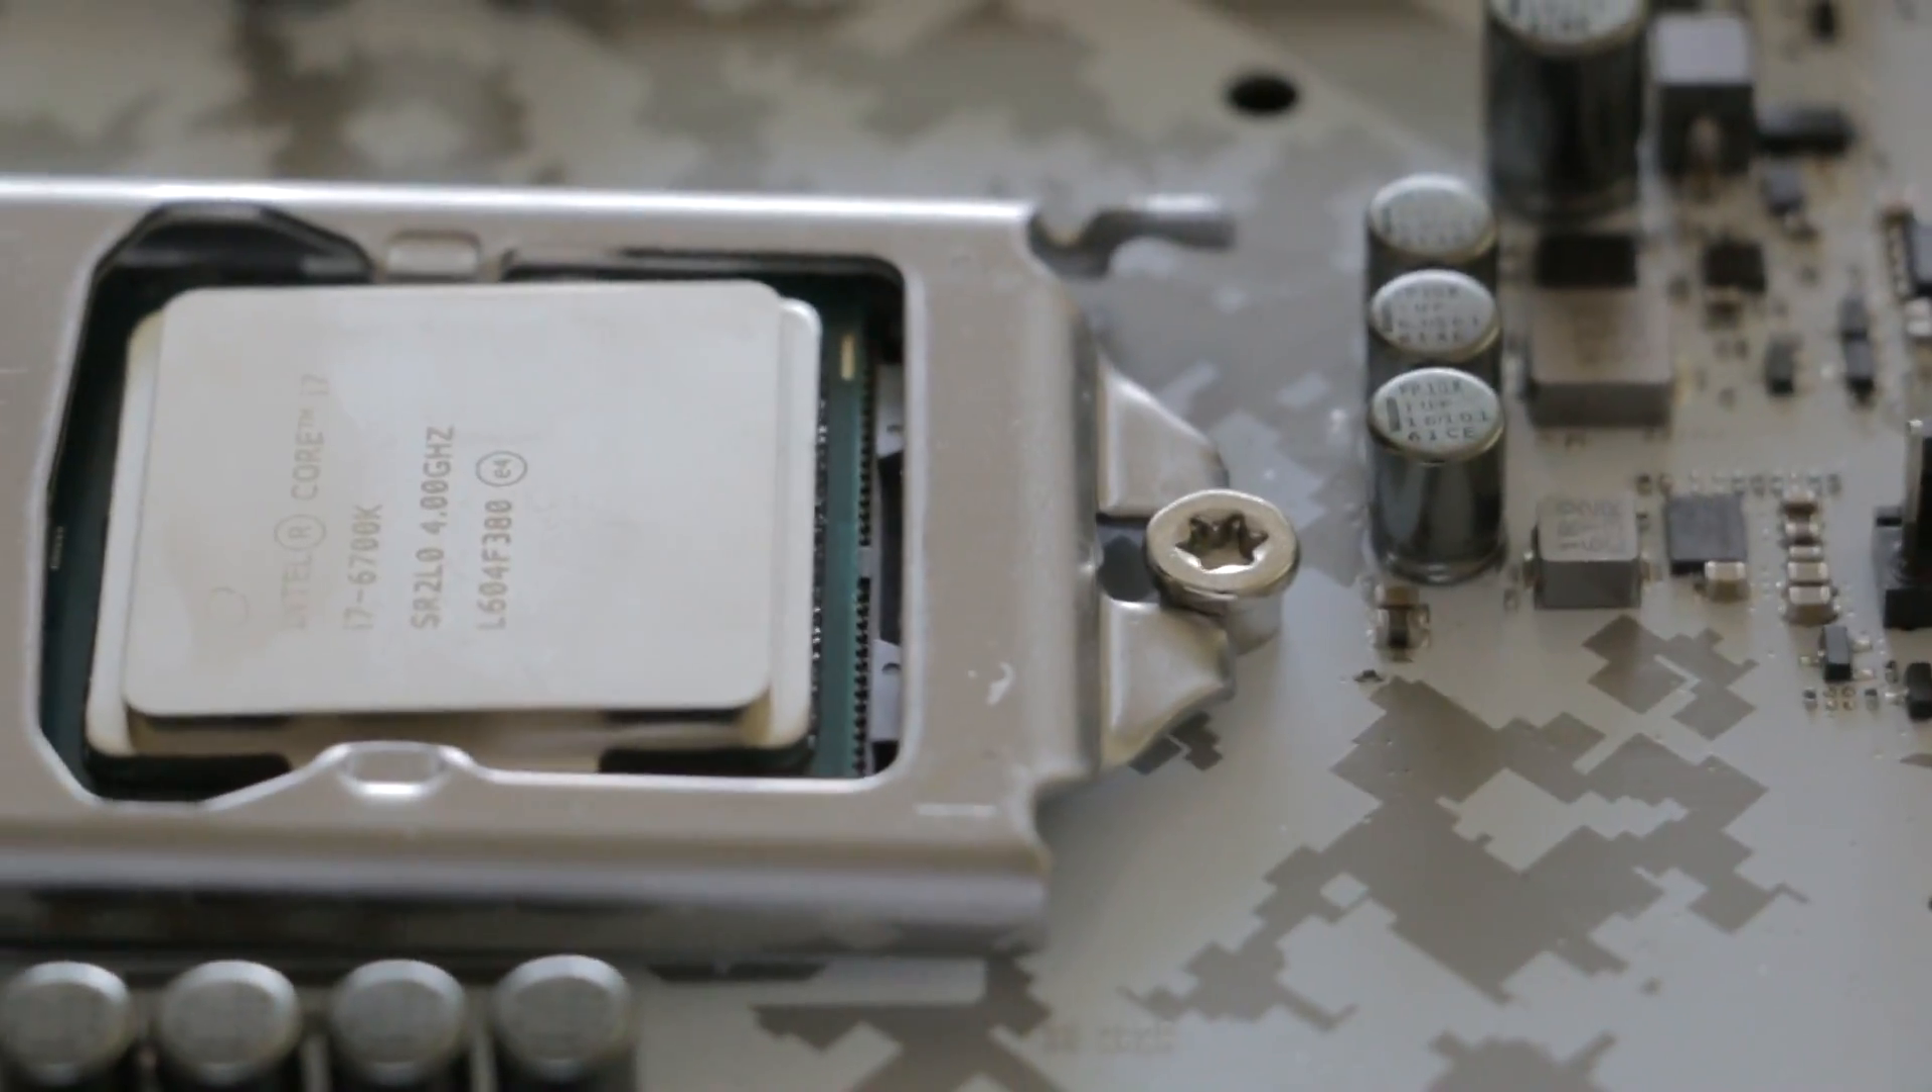Okay now that we have reinstalled our CPU hatch door screw I want to point something out.